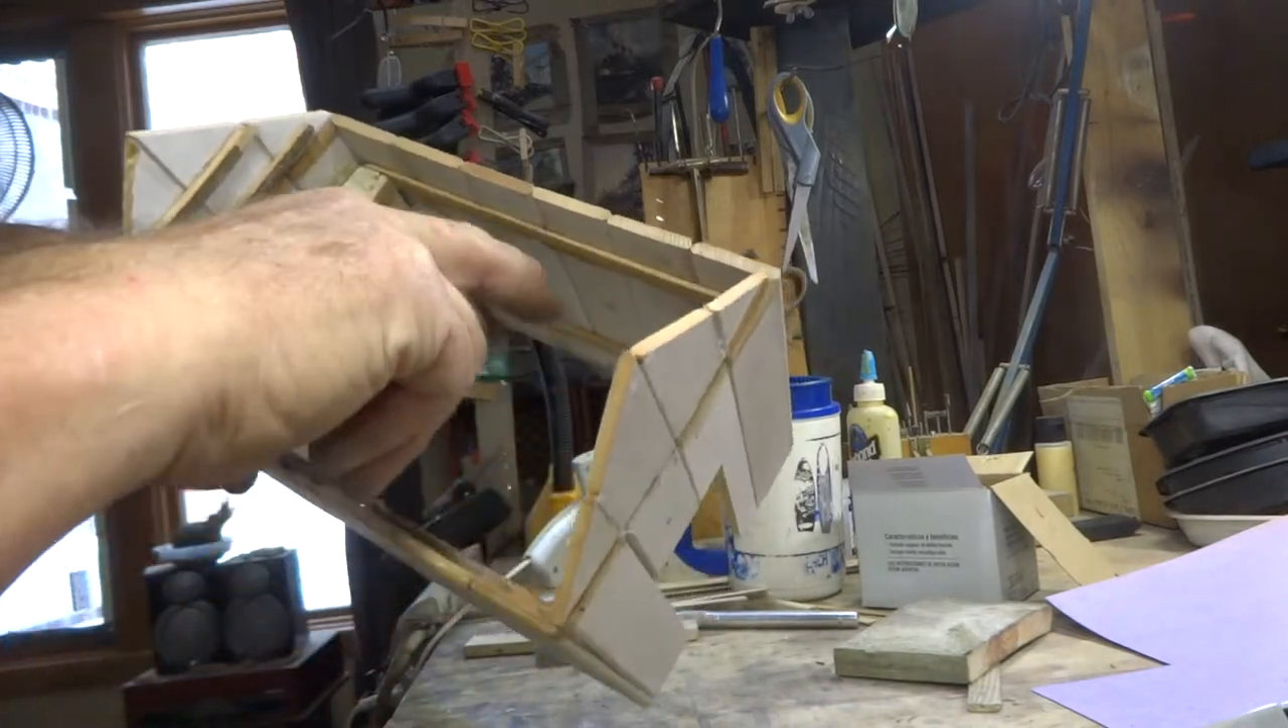I've got the four sides glued together.